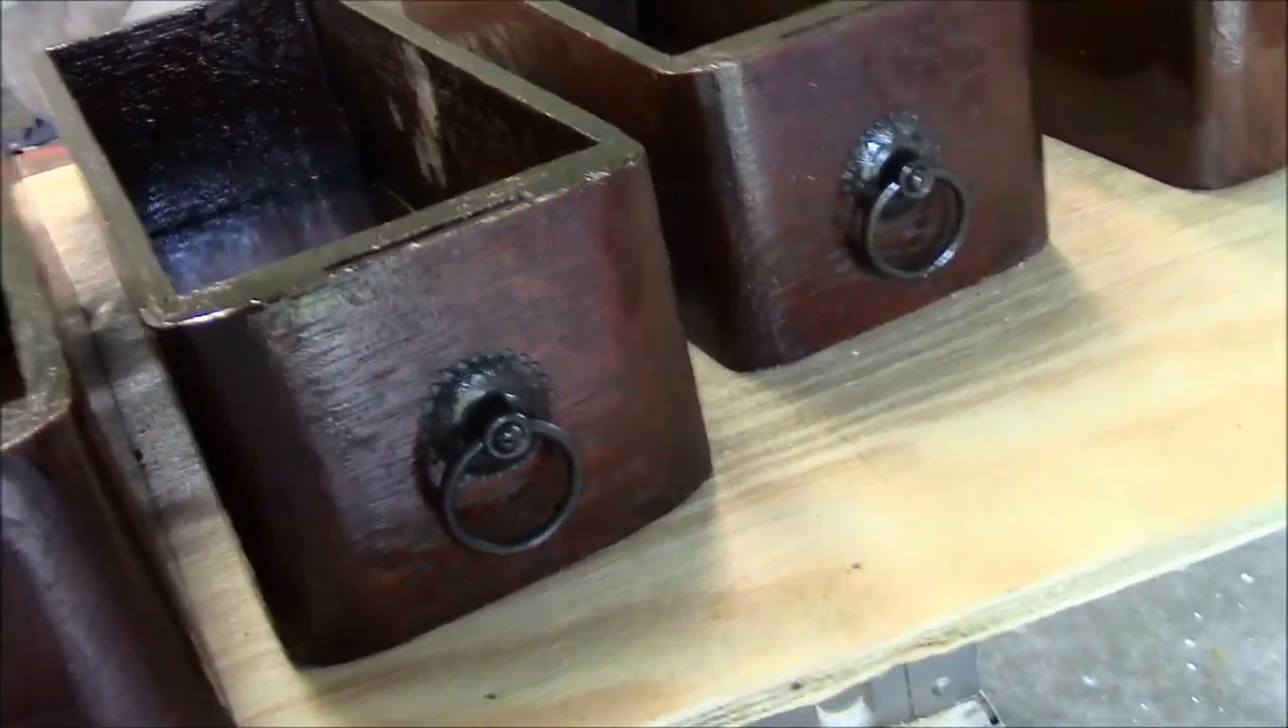I want to show you the drawers, I just got the hardware back on the drawers.